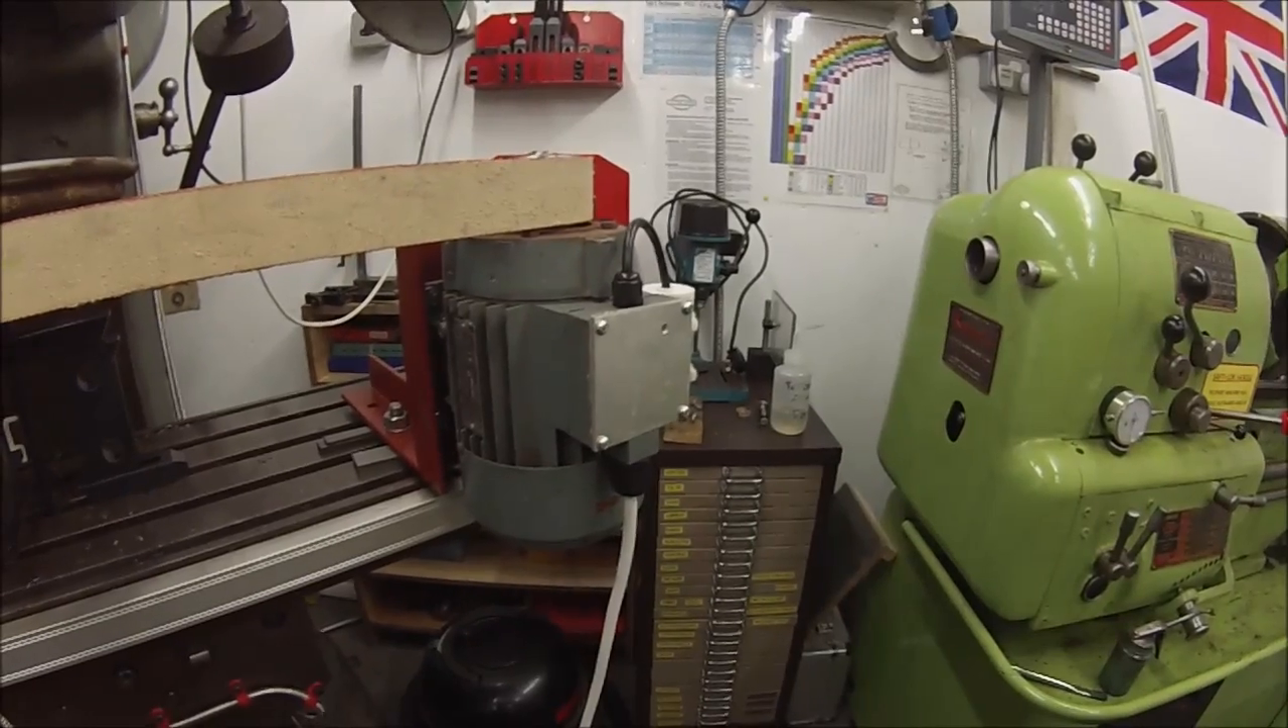Cover is back on the motor terminal box before we start and we'll put our power on.